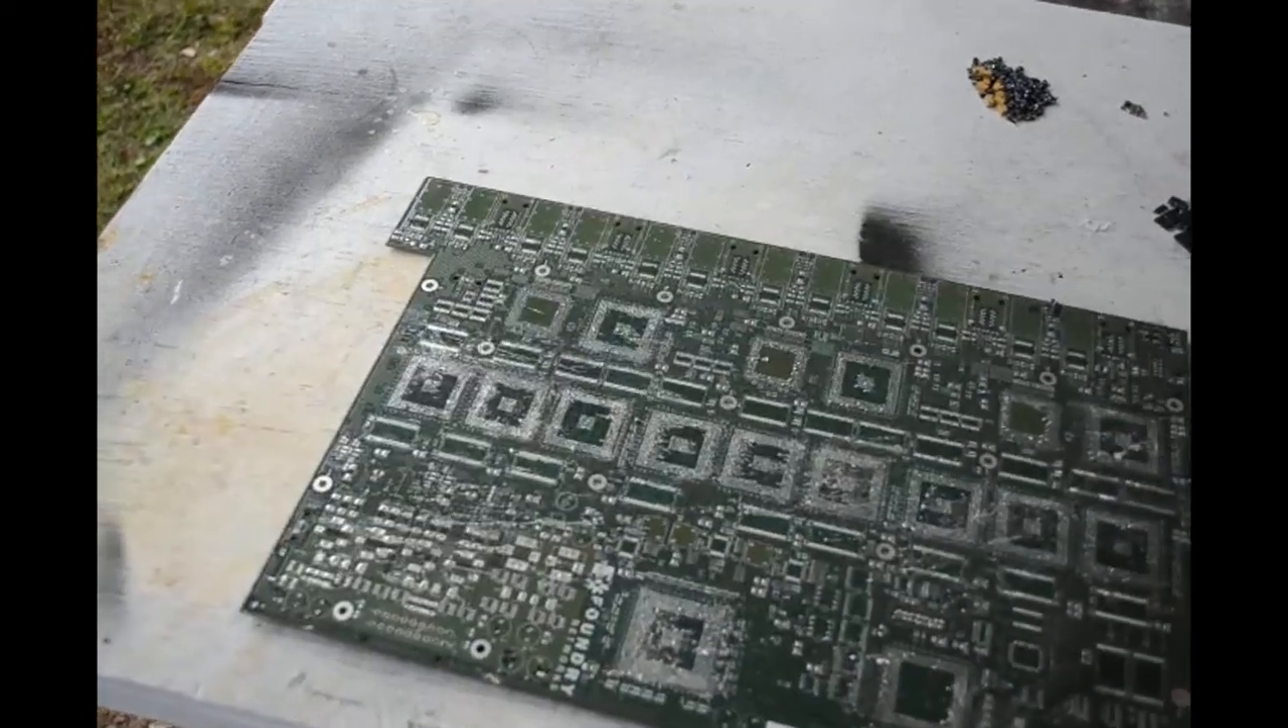Nice clean circuit board here. Pretty much every single thing came off of it.